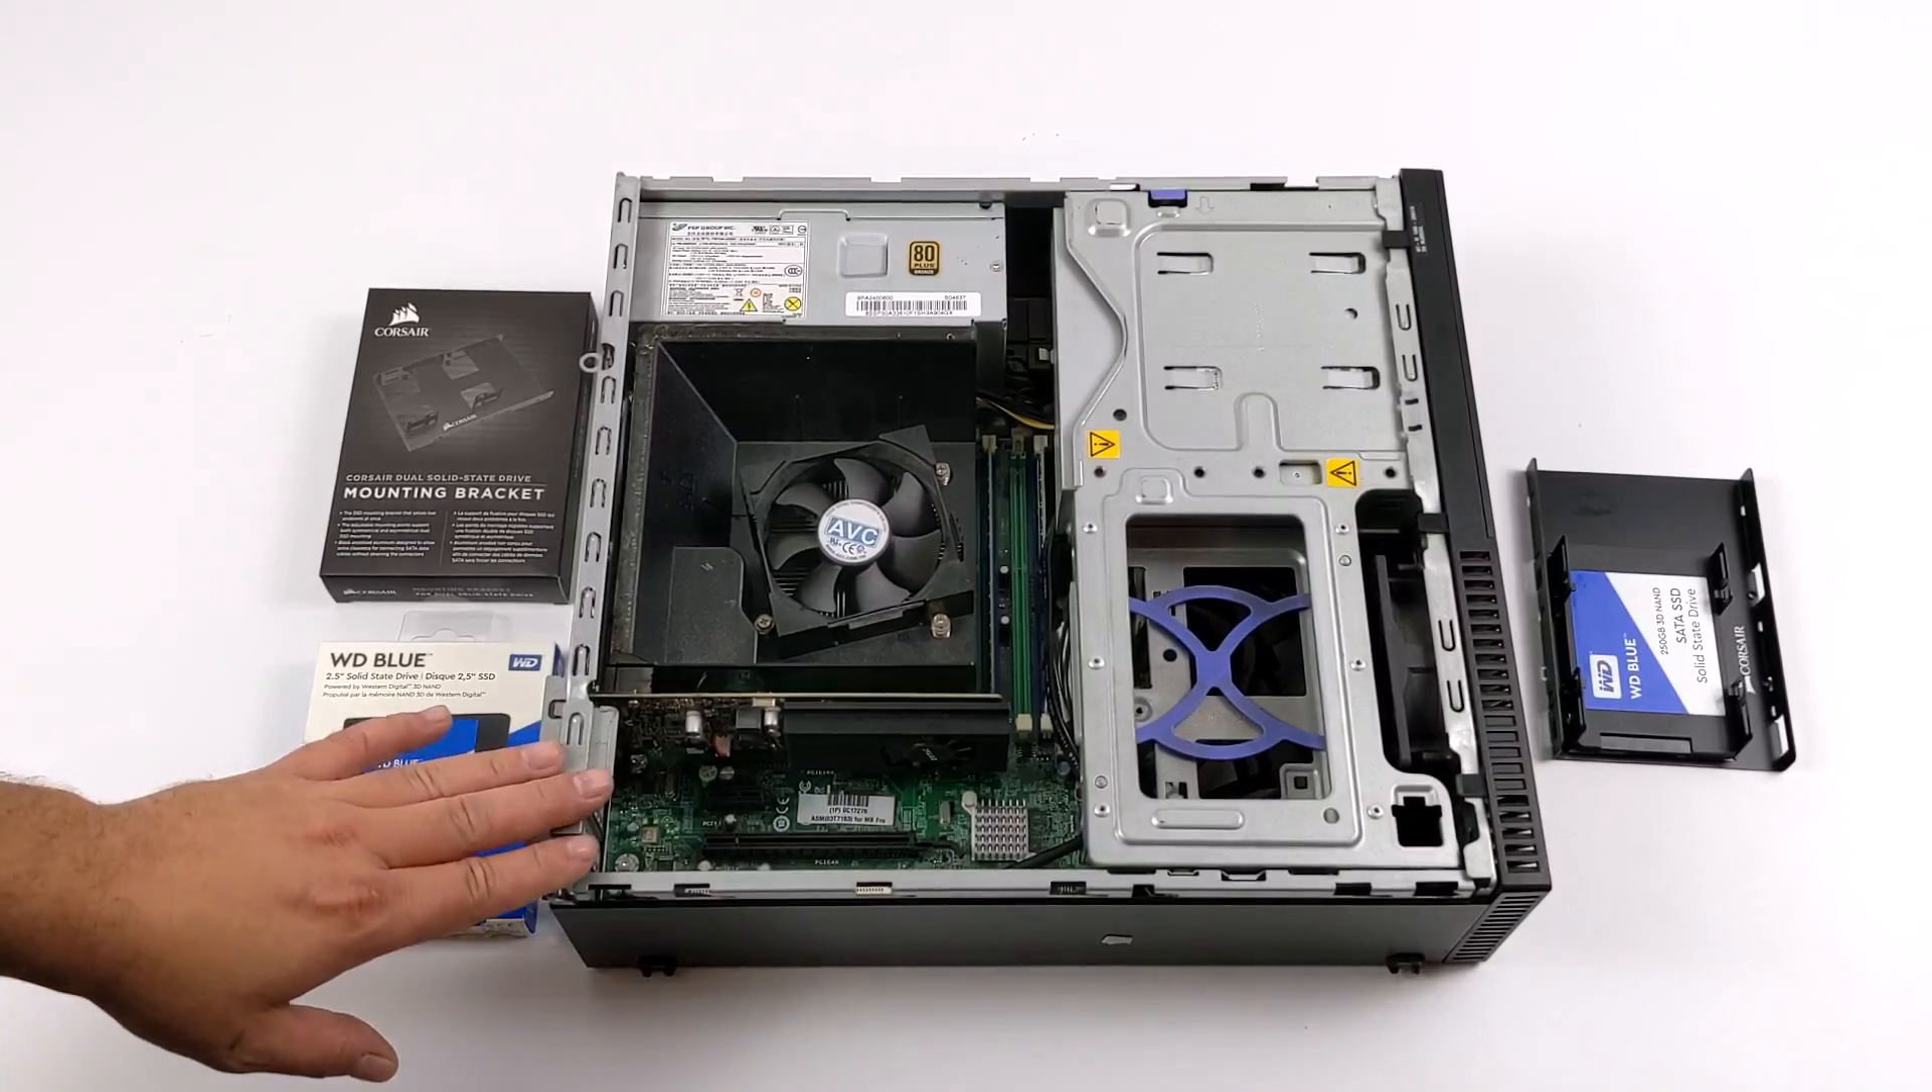So I've got the GPU installed but I still don't have any storage.